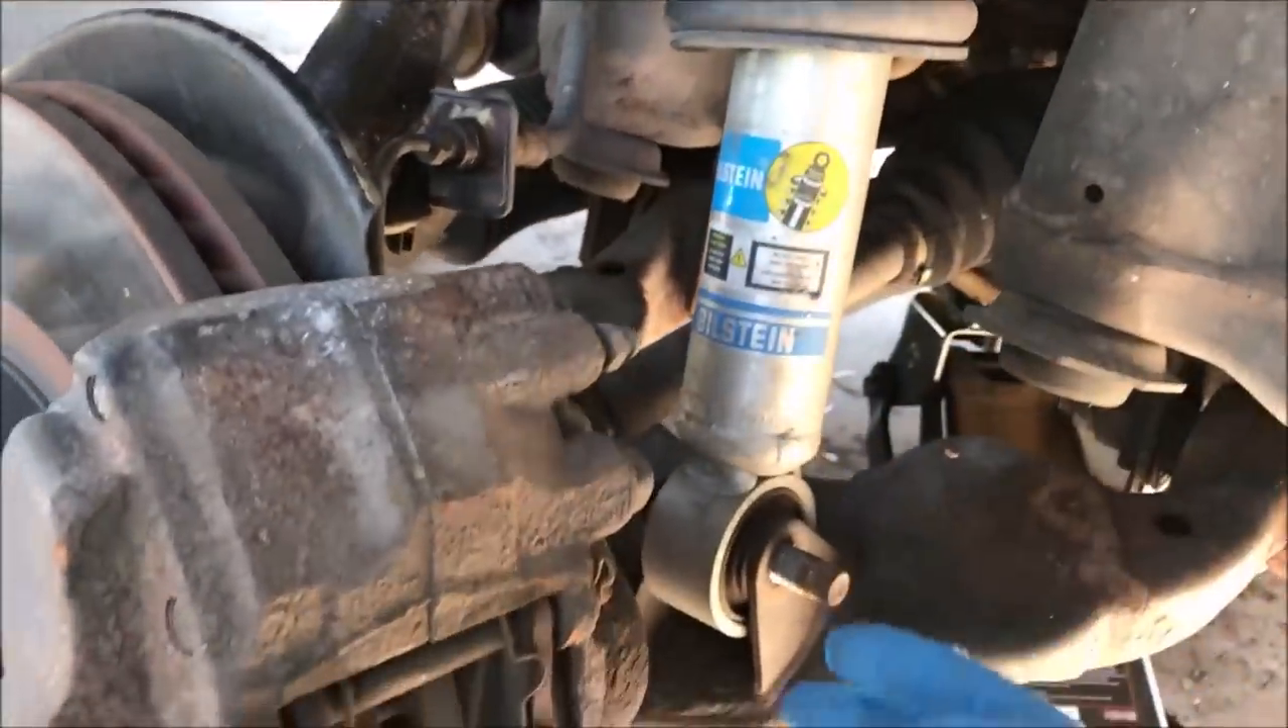This shock is almost ready to come out but the only thing we have to do is punch this bolt out.